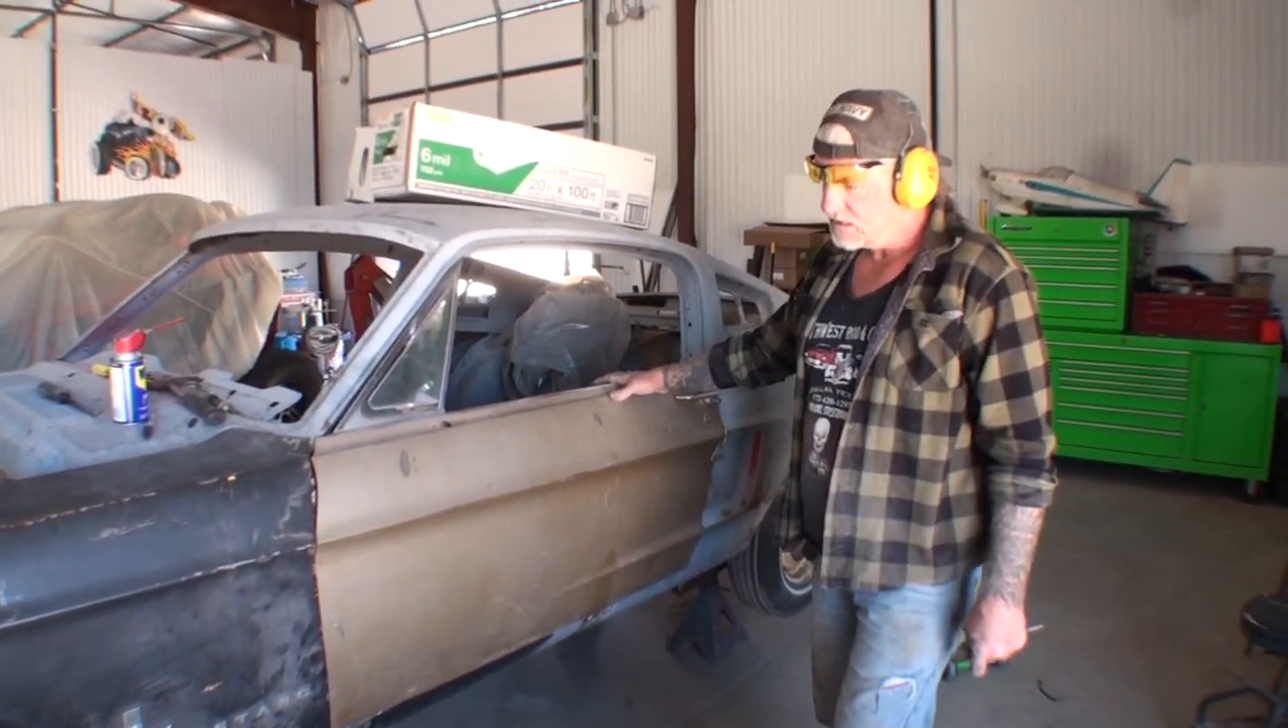I got the door hung on the car.